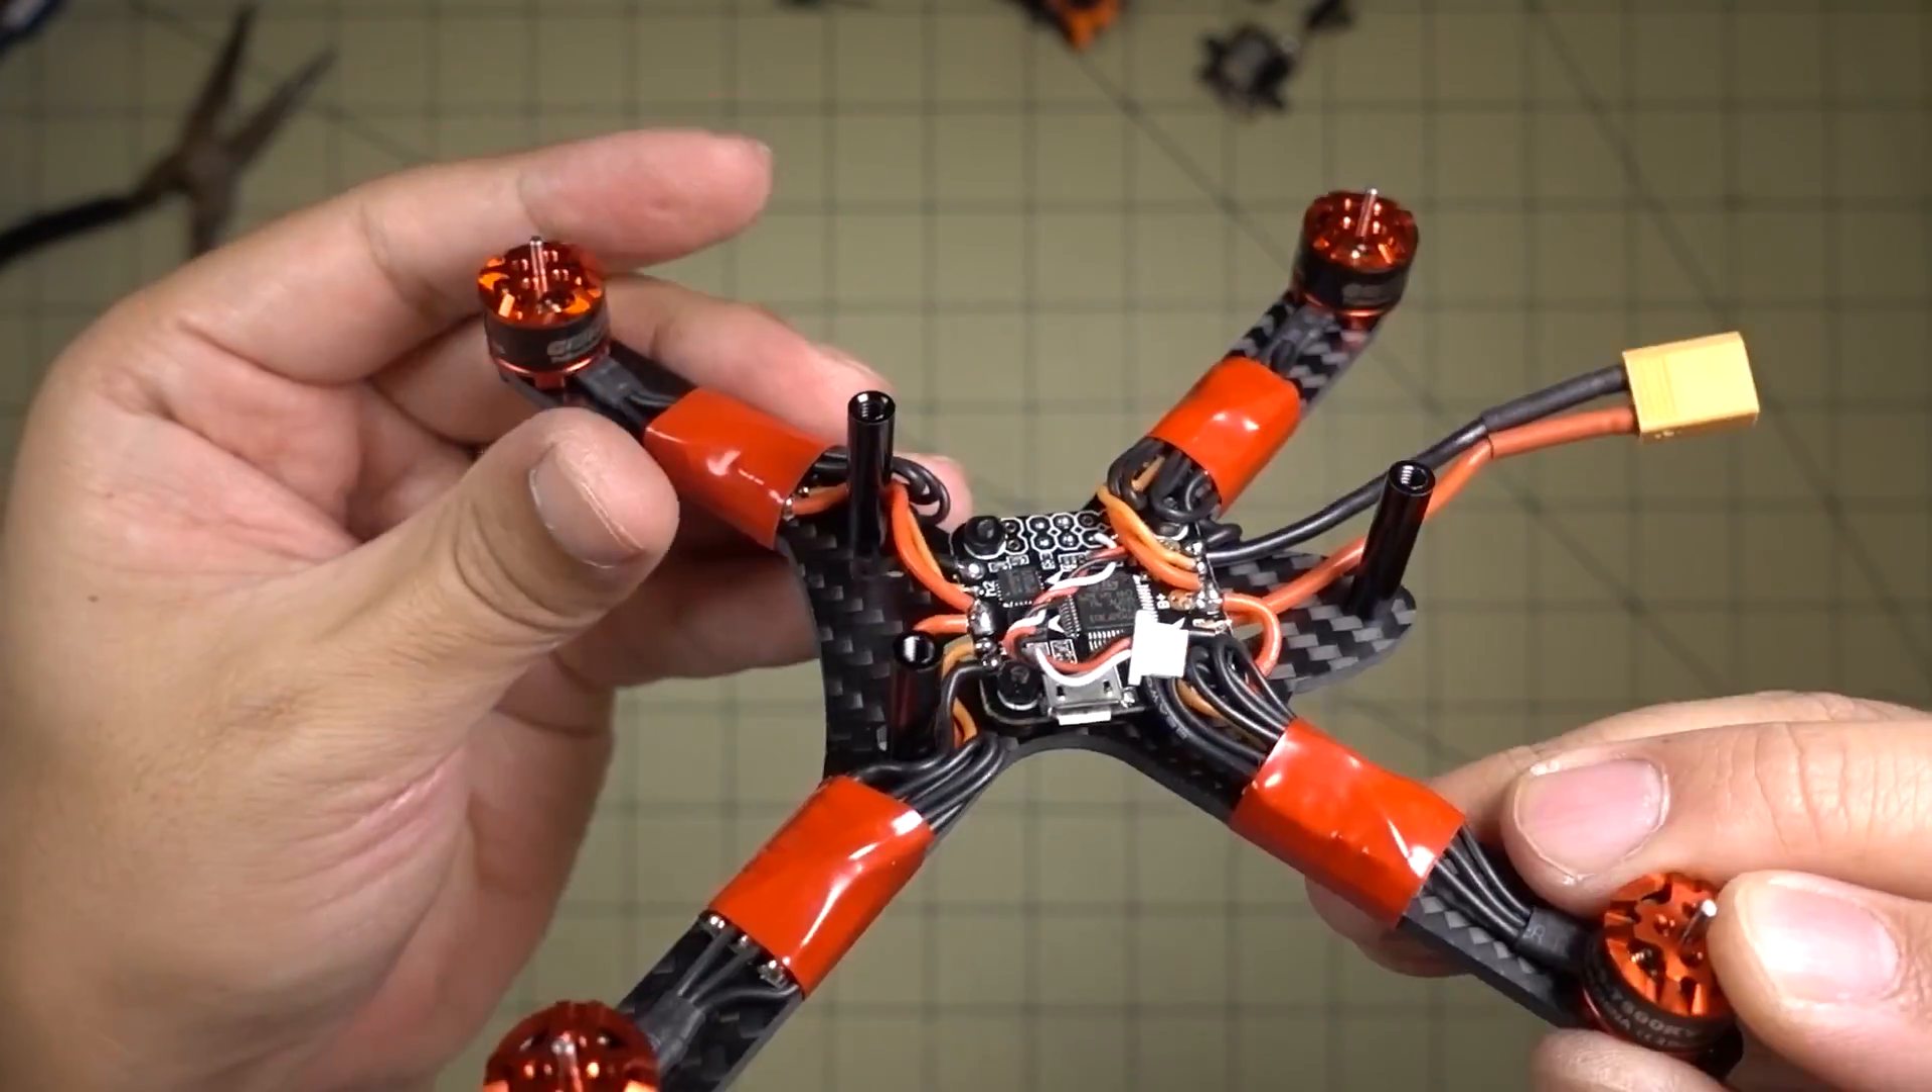Okay so here's what it looks like with the motors mounted. No soft mounting on the motors.